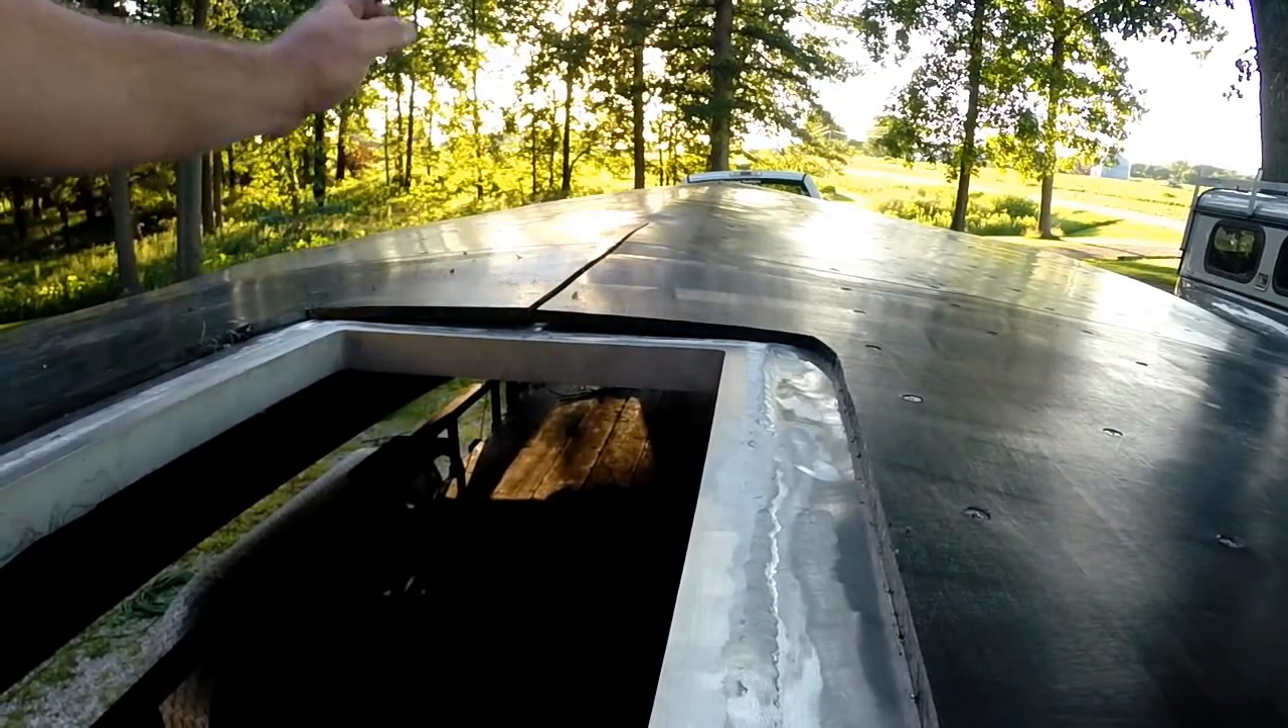As you can see, we got a quarter inch gap in here. Right here on my transition piece.